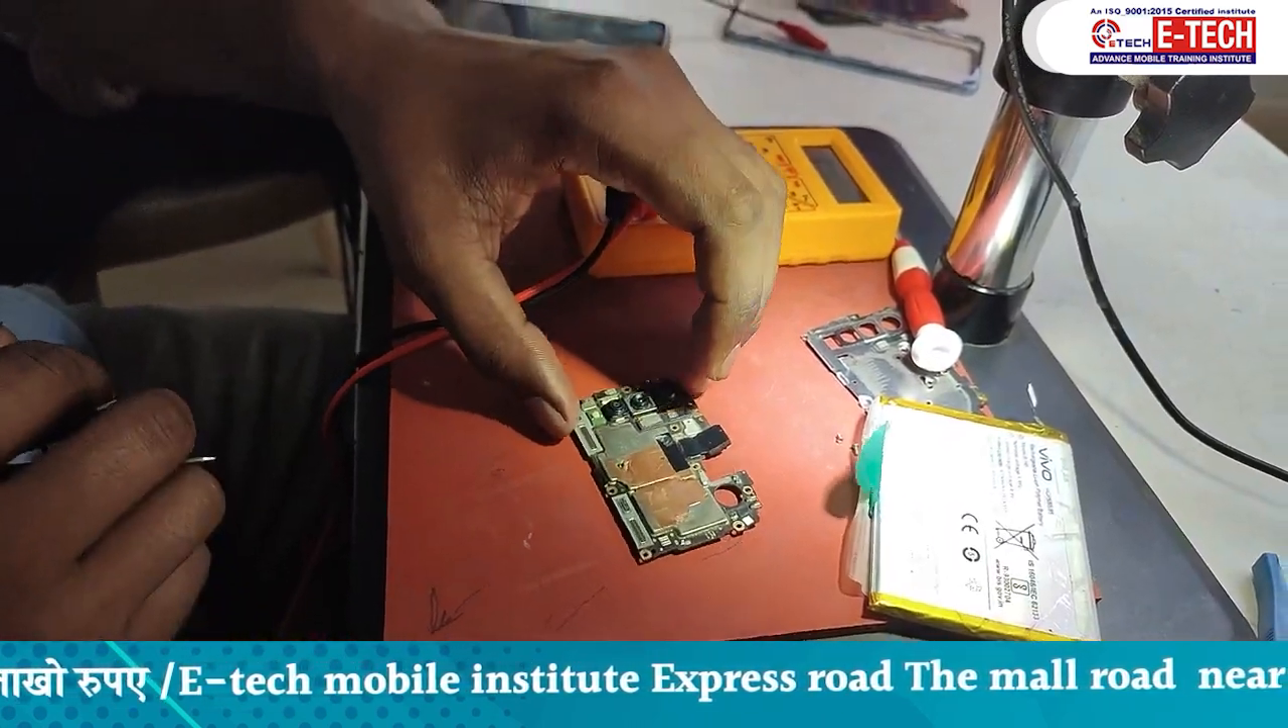अभी फोन को अलग कर दिया है बोर्ड निकाली है।